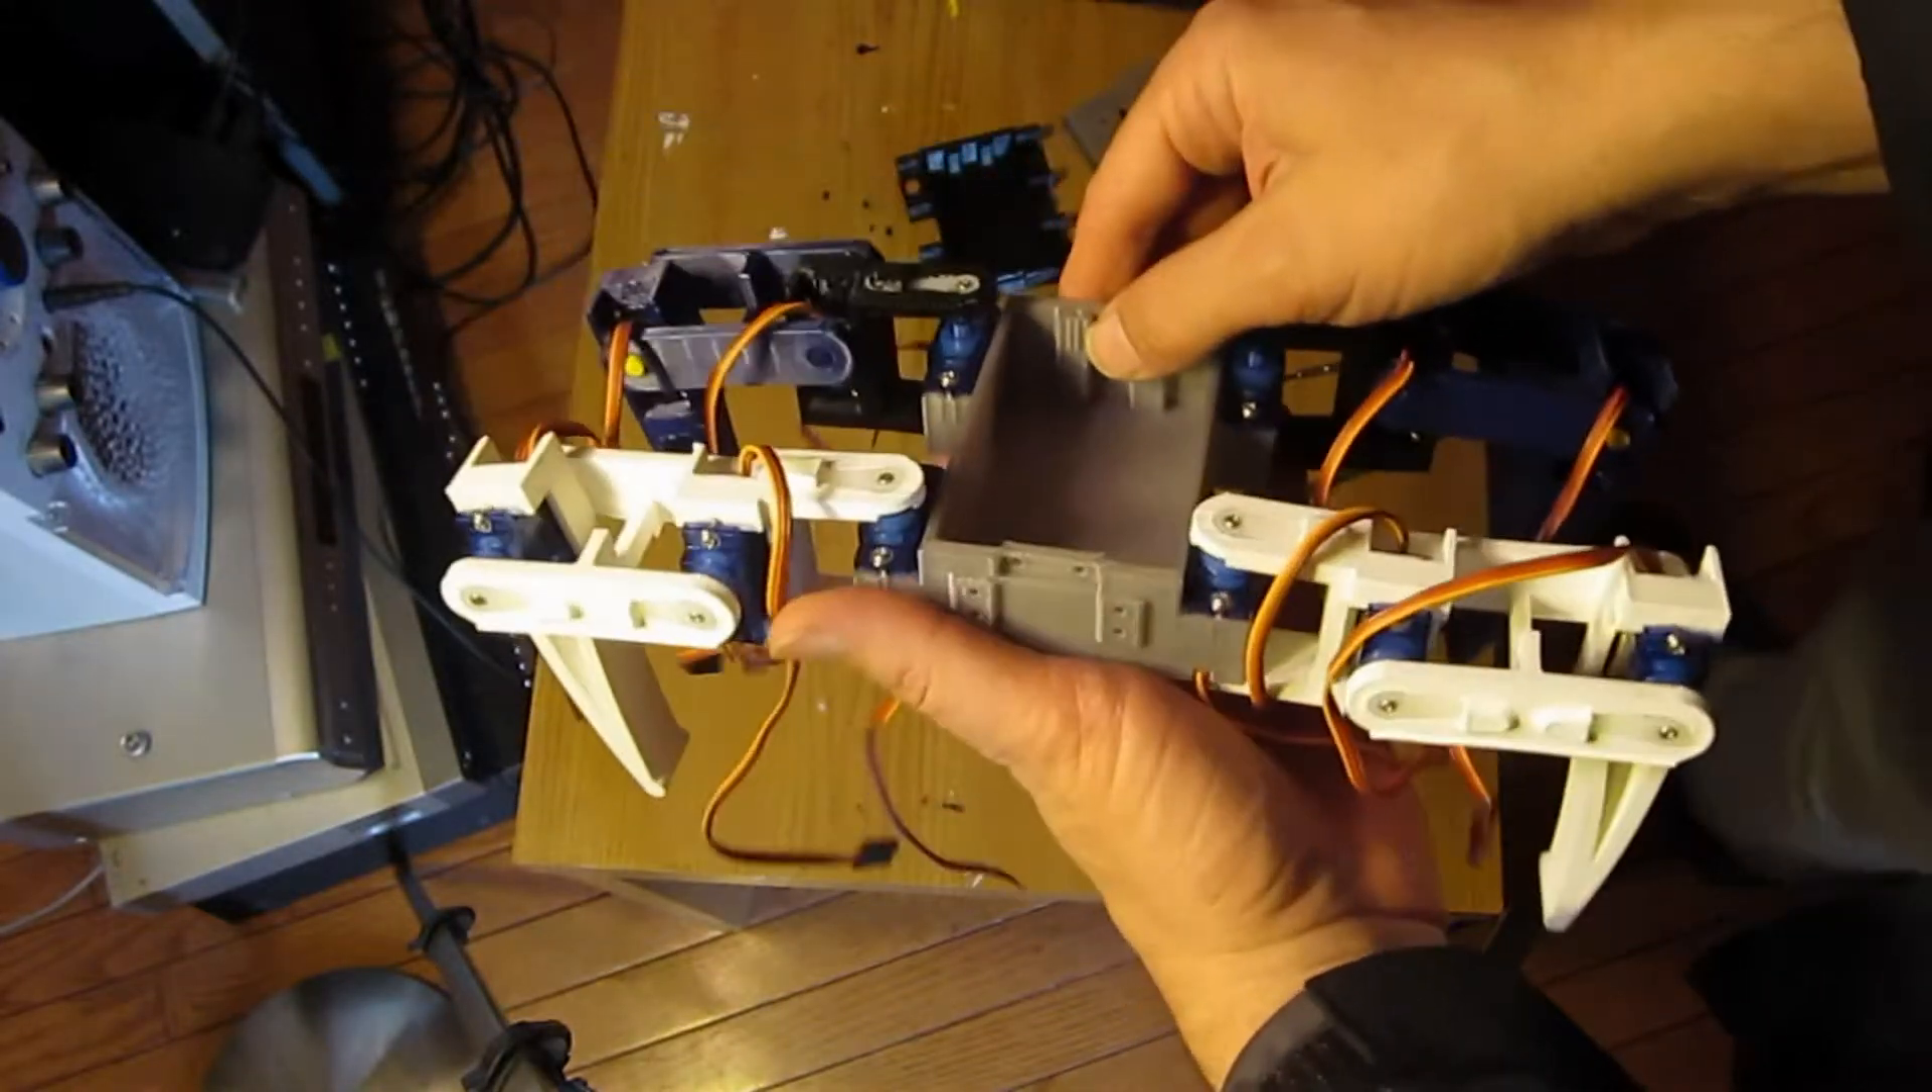Okay, so here we've got all the legs on the new body shell.